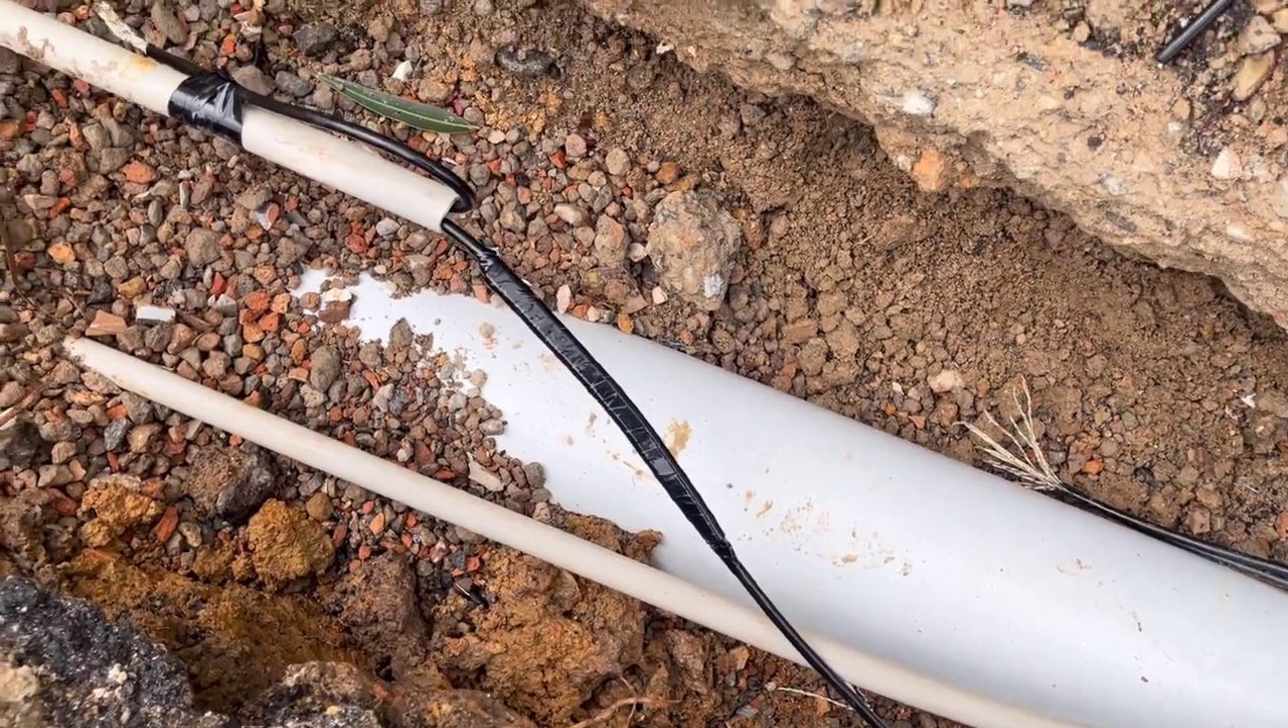I've taped on my new cable to the damage cable and also because I can pull them one through at a time I've put some tape around the second cable.